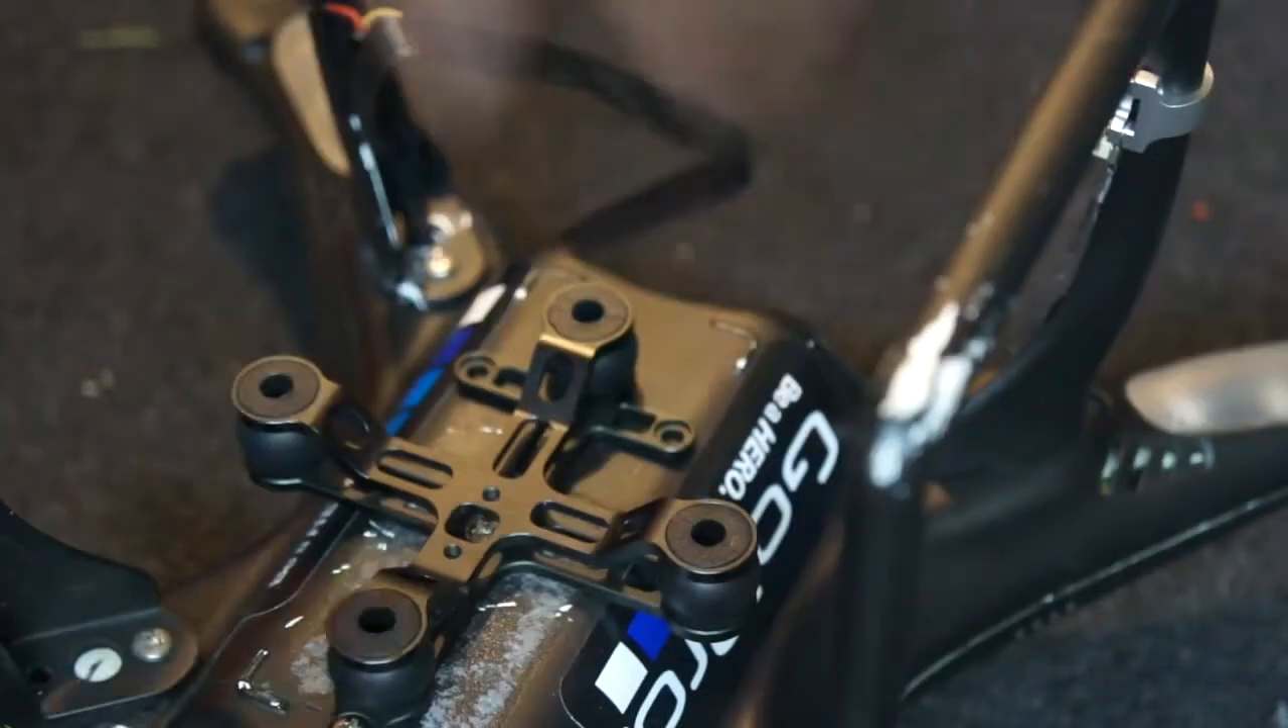That's our bracket now mounted nice and safe.